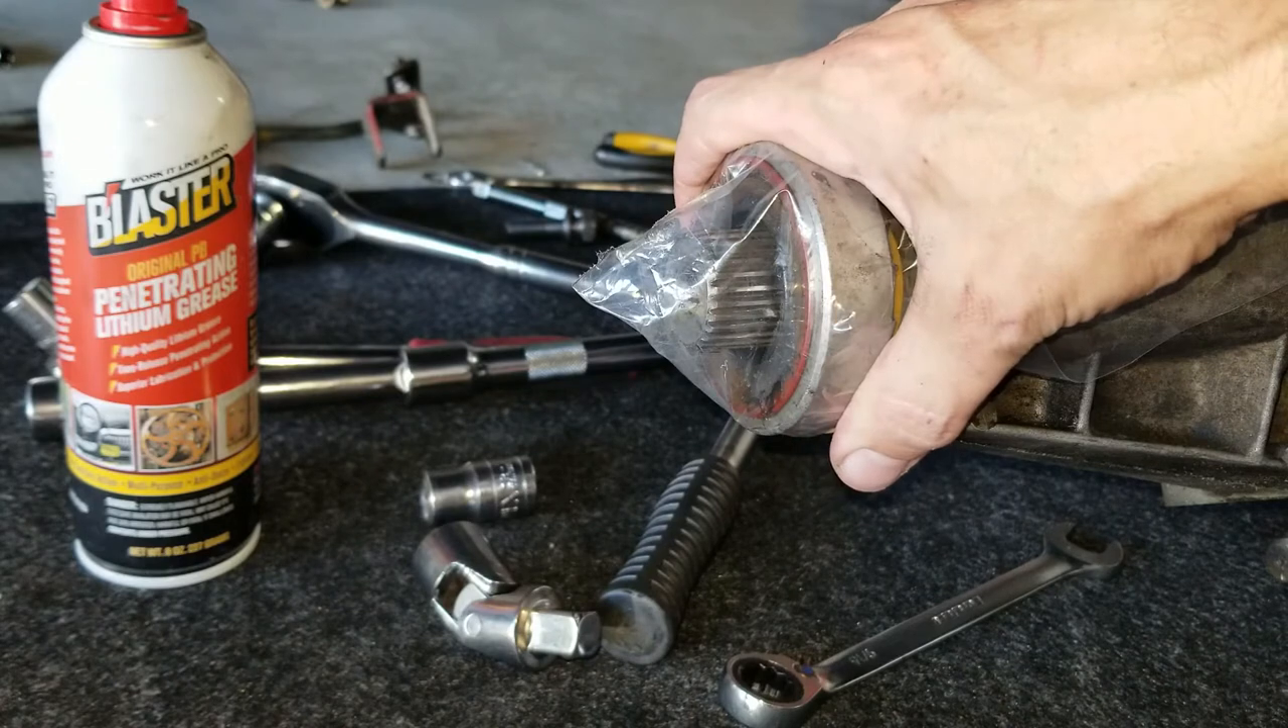So there's the transmission condom just use a rubber band cut off the end of a plastic bag good to go.